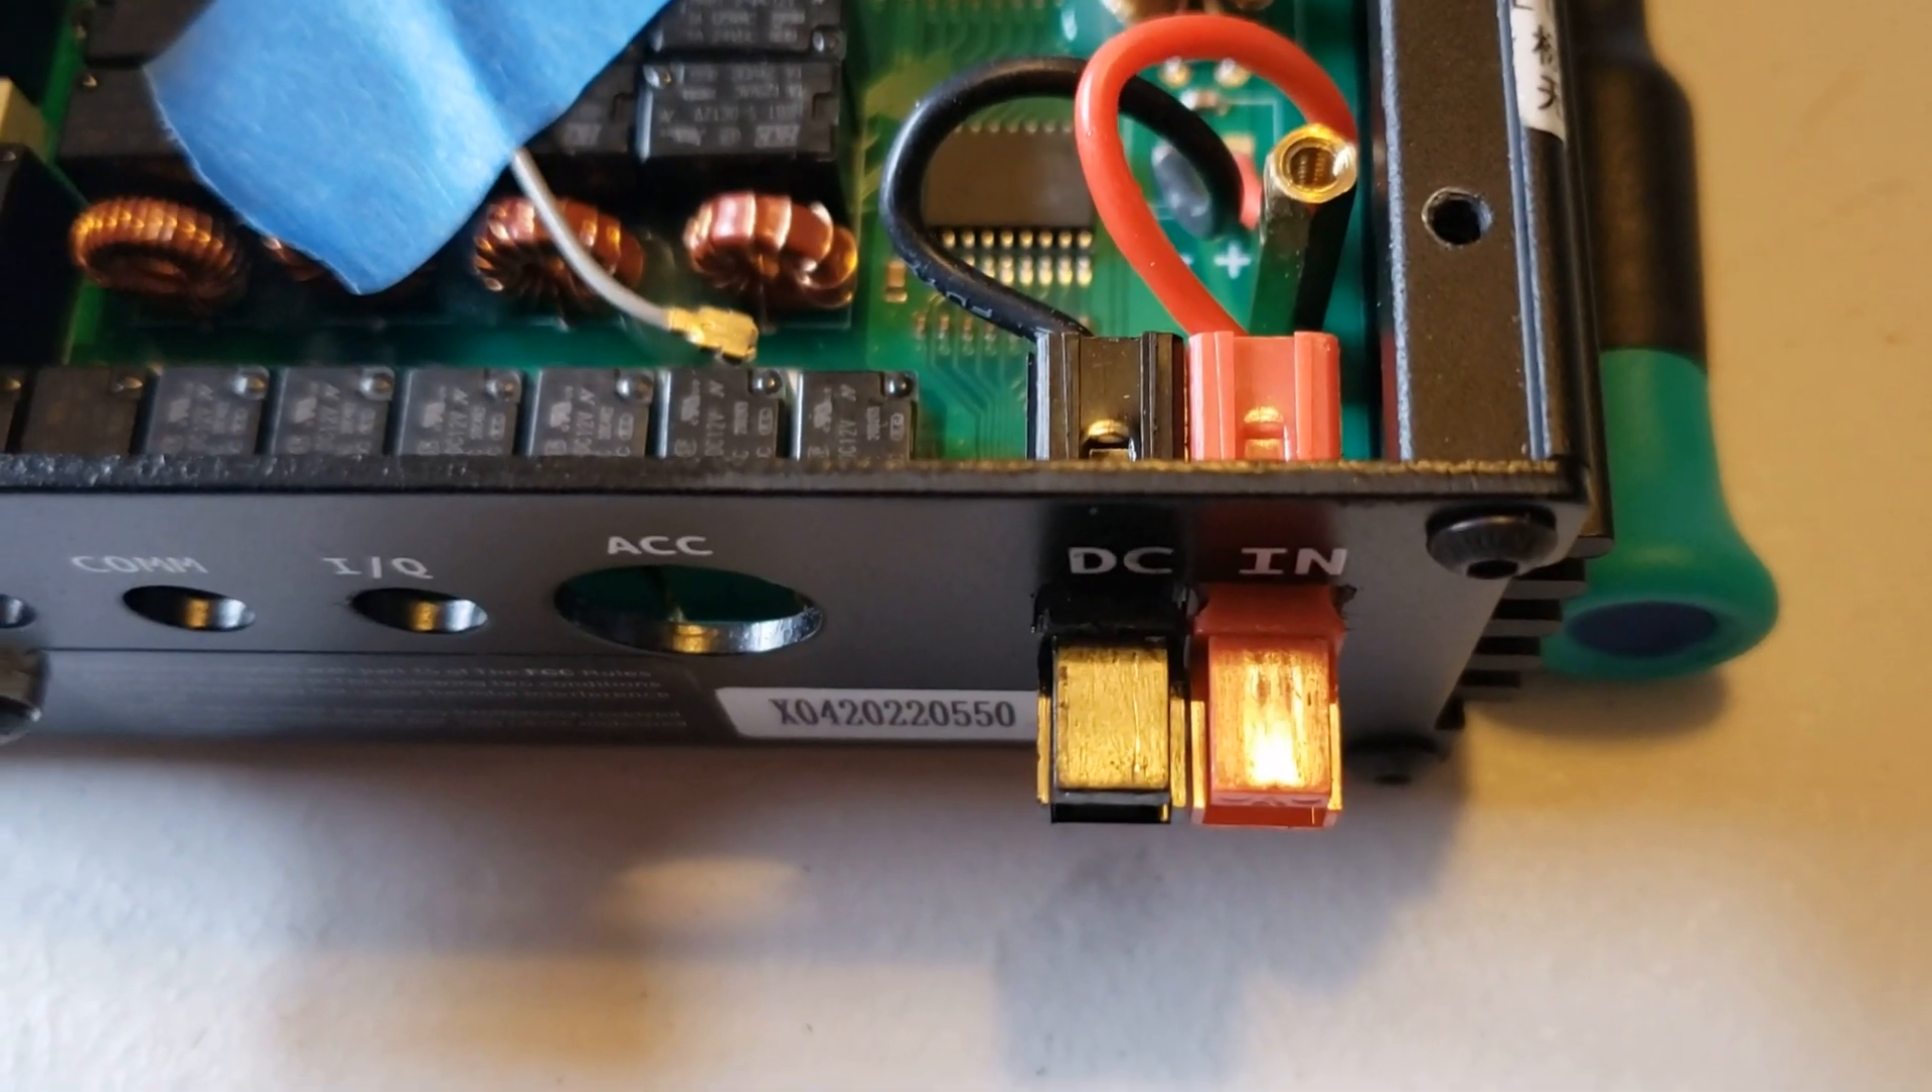We are now at the point in the mod where the power poles are through the back. The filing has been accomplished.